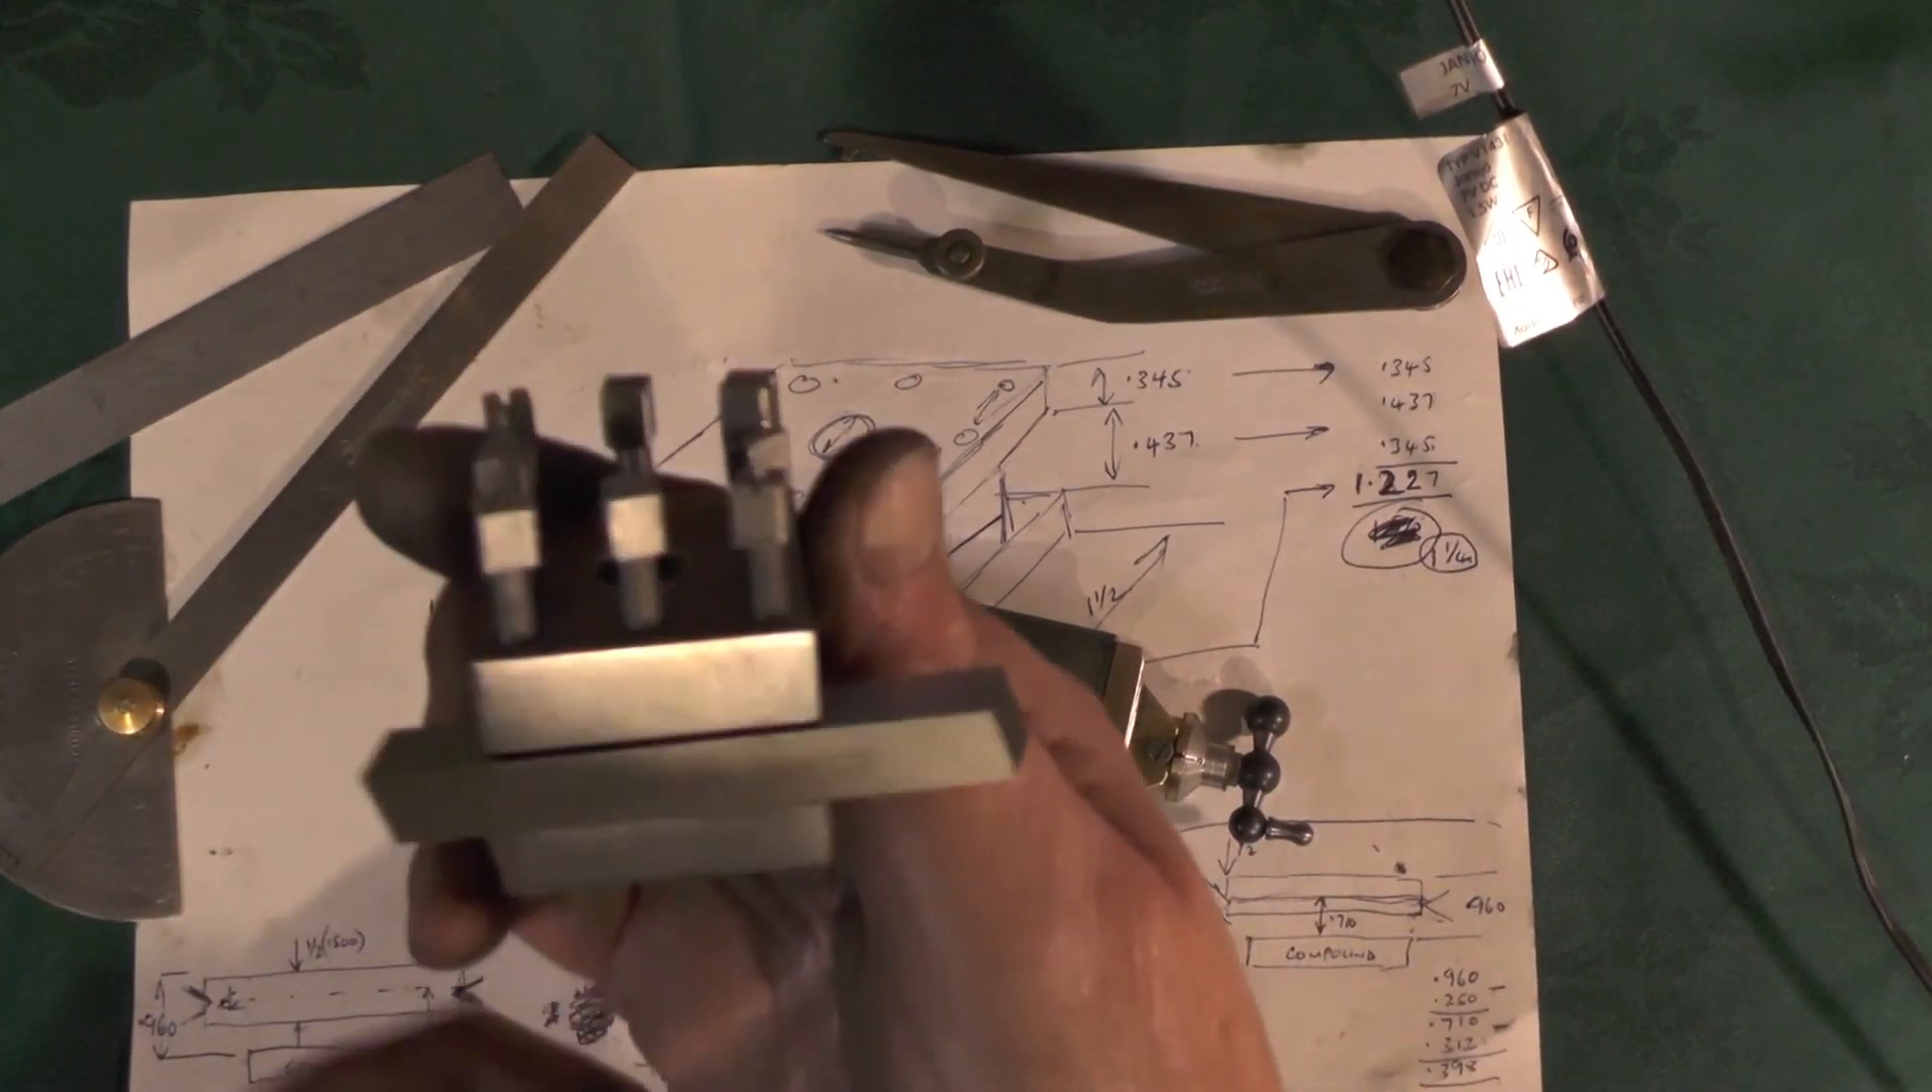Right, that's the screws fitted, that's my tool fitted.